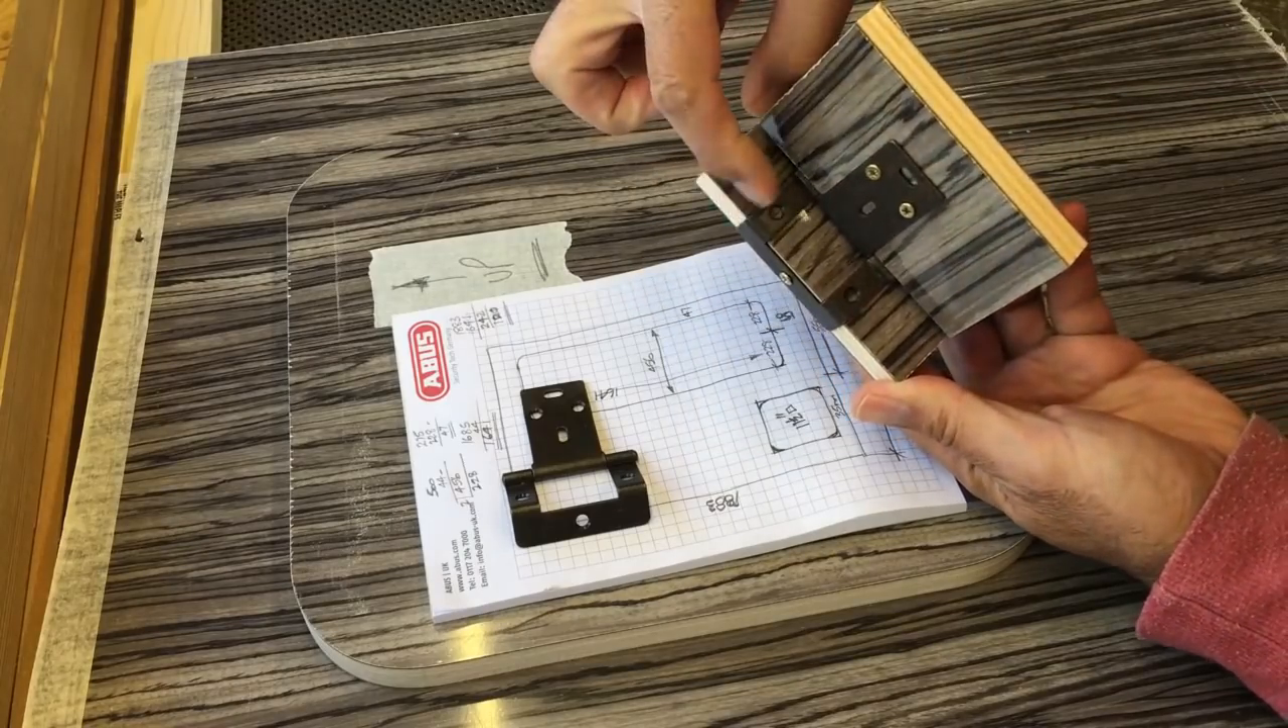You can see the second part of the hinge is actually fixed to the inside of the door.